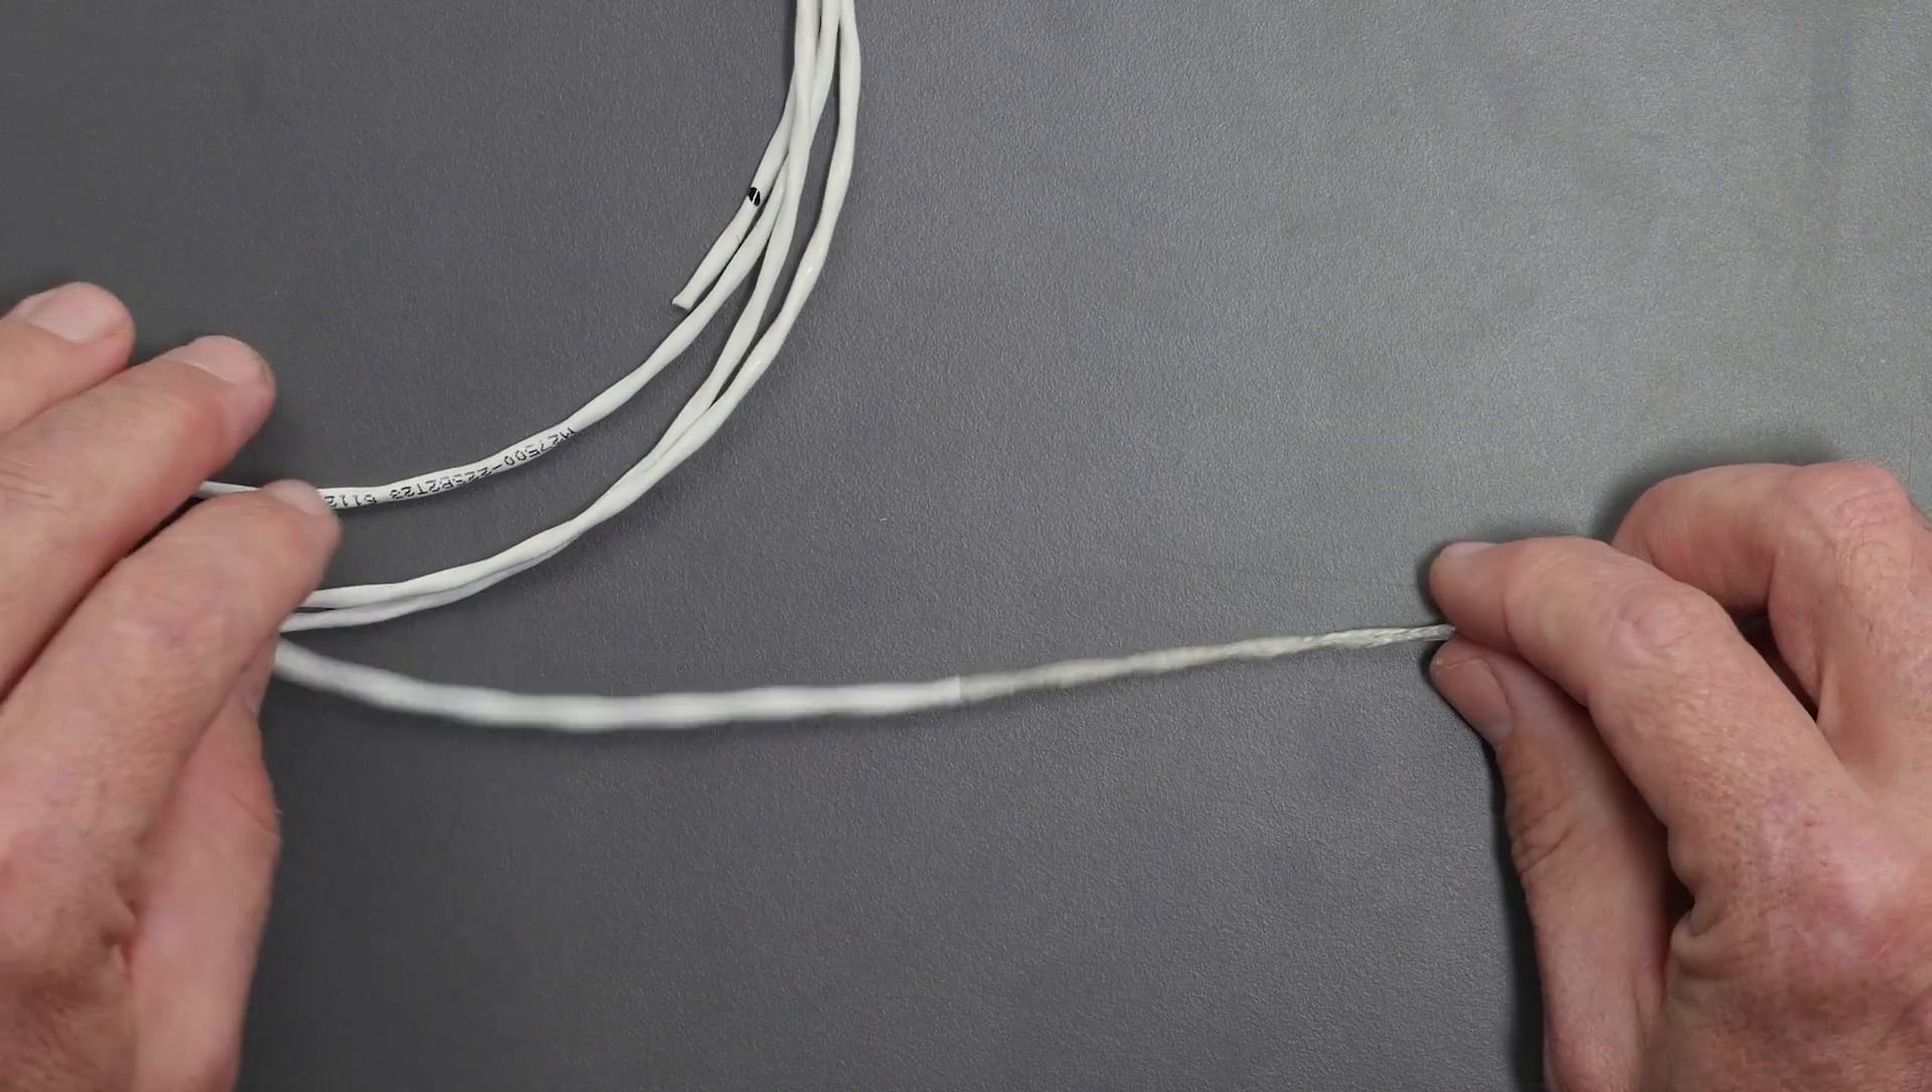And now we've got our braid exposed underneath.